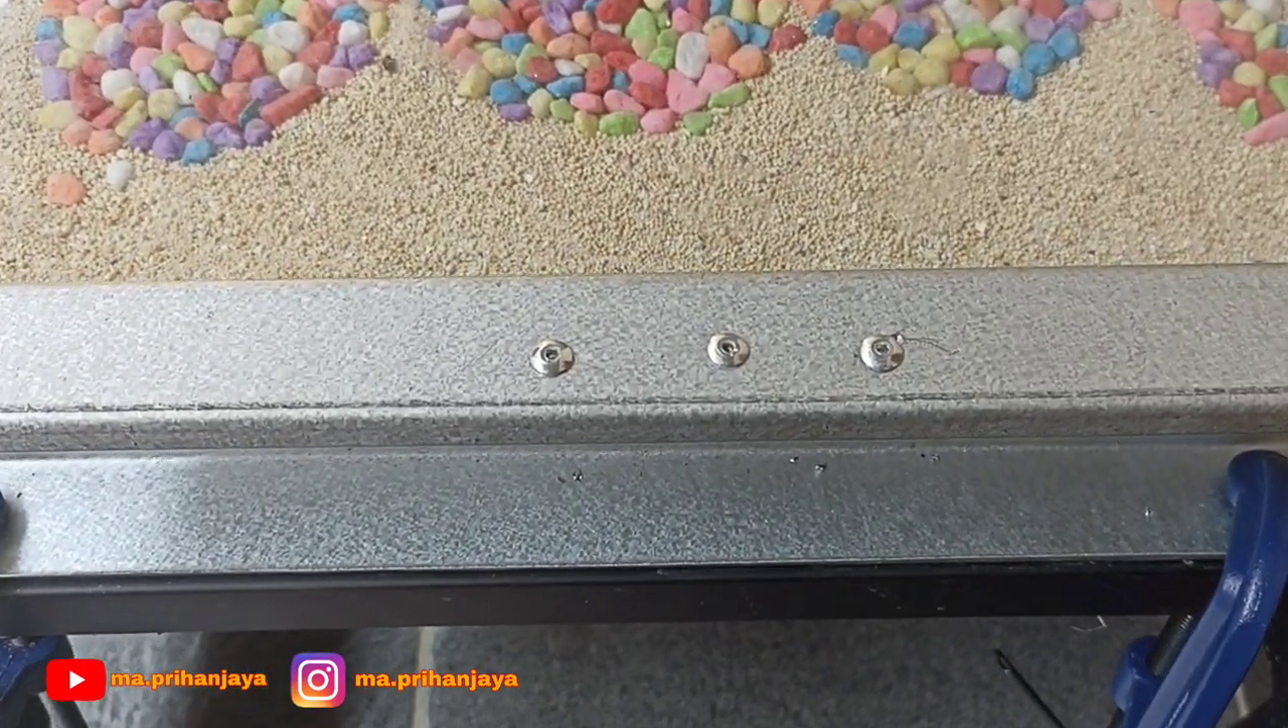Ini paku rivetnya Kita lihat sudah terpasang Sebanyak 3 buah.